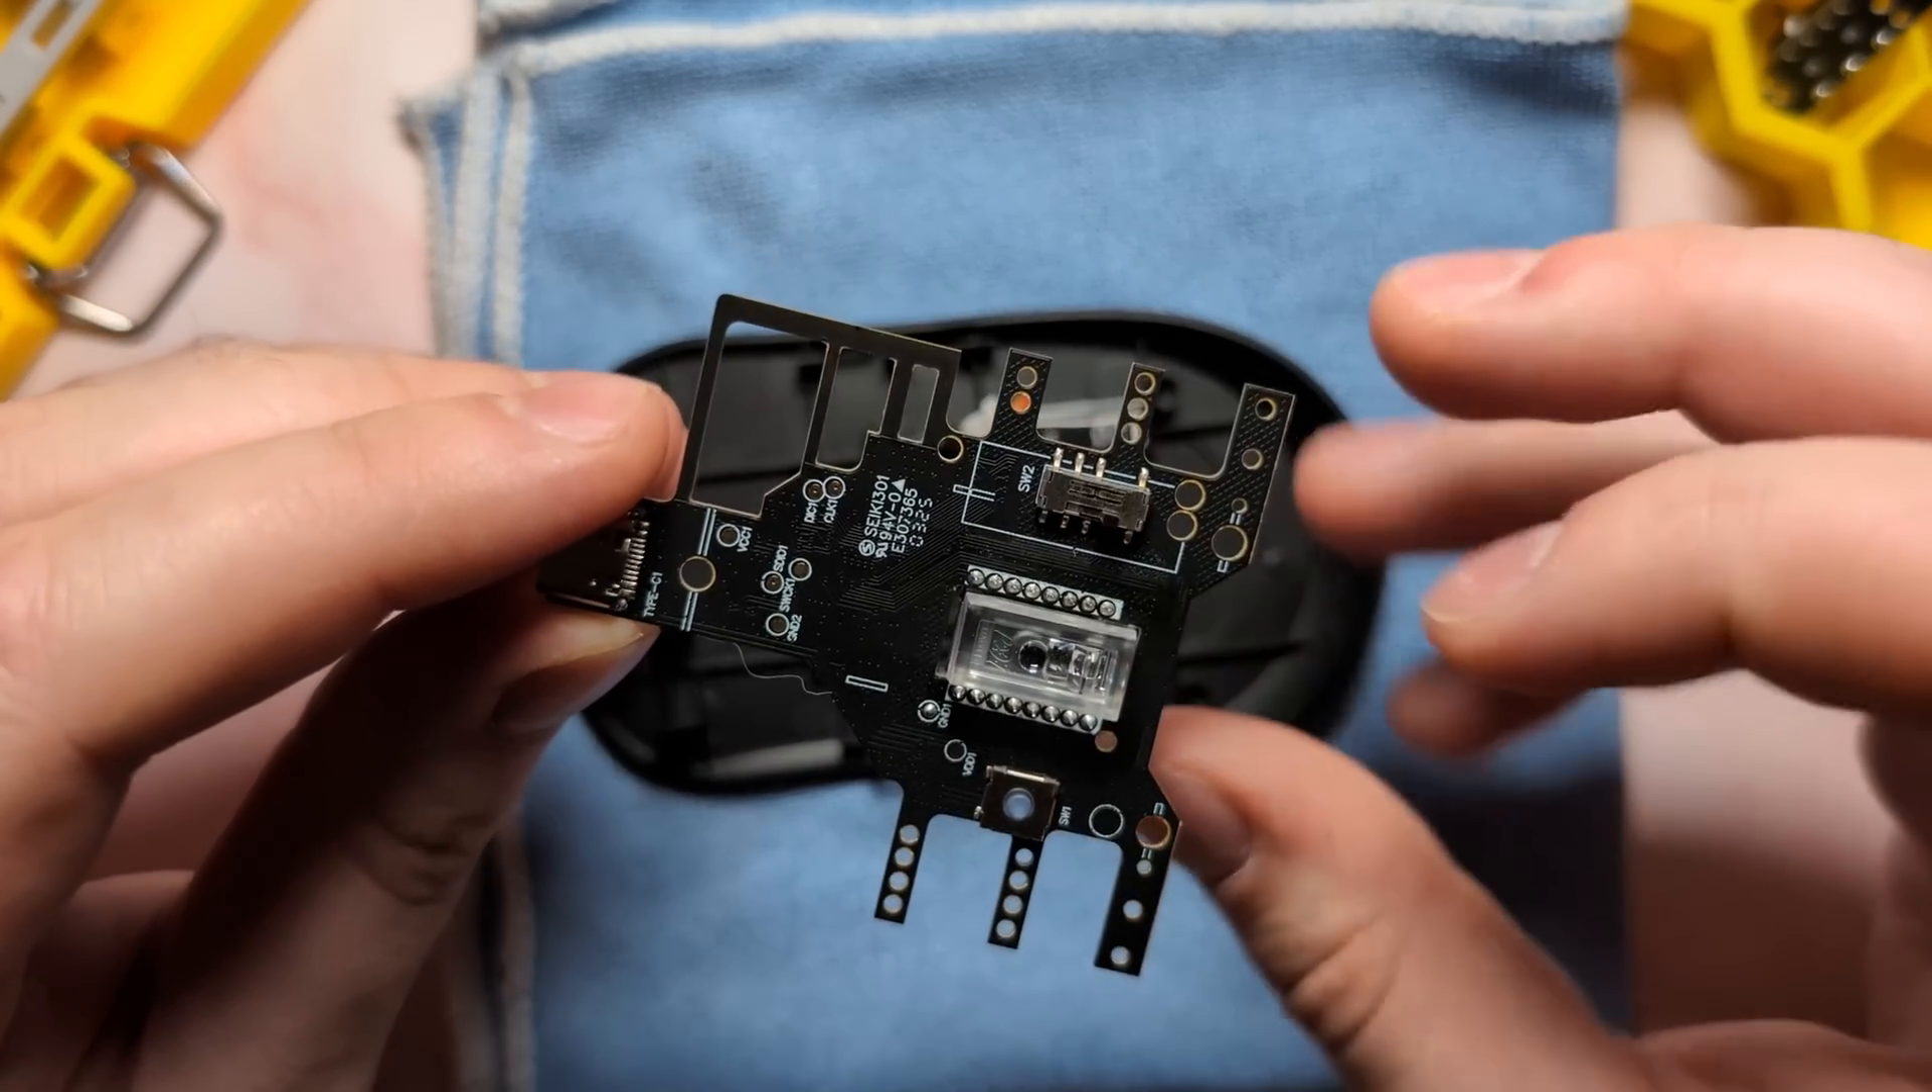And there is the main board off in one piece.